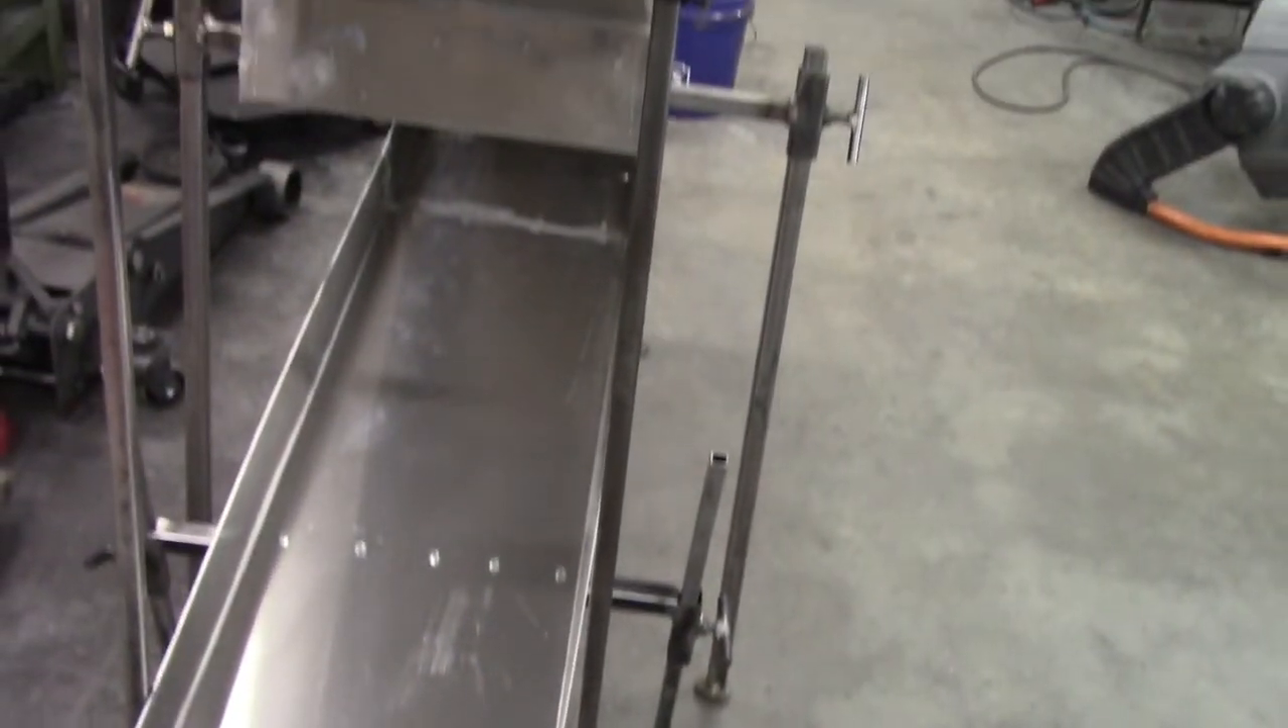Here's the sluice now mounted underneath. As you can see here, it mounts up underneath.